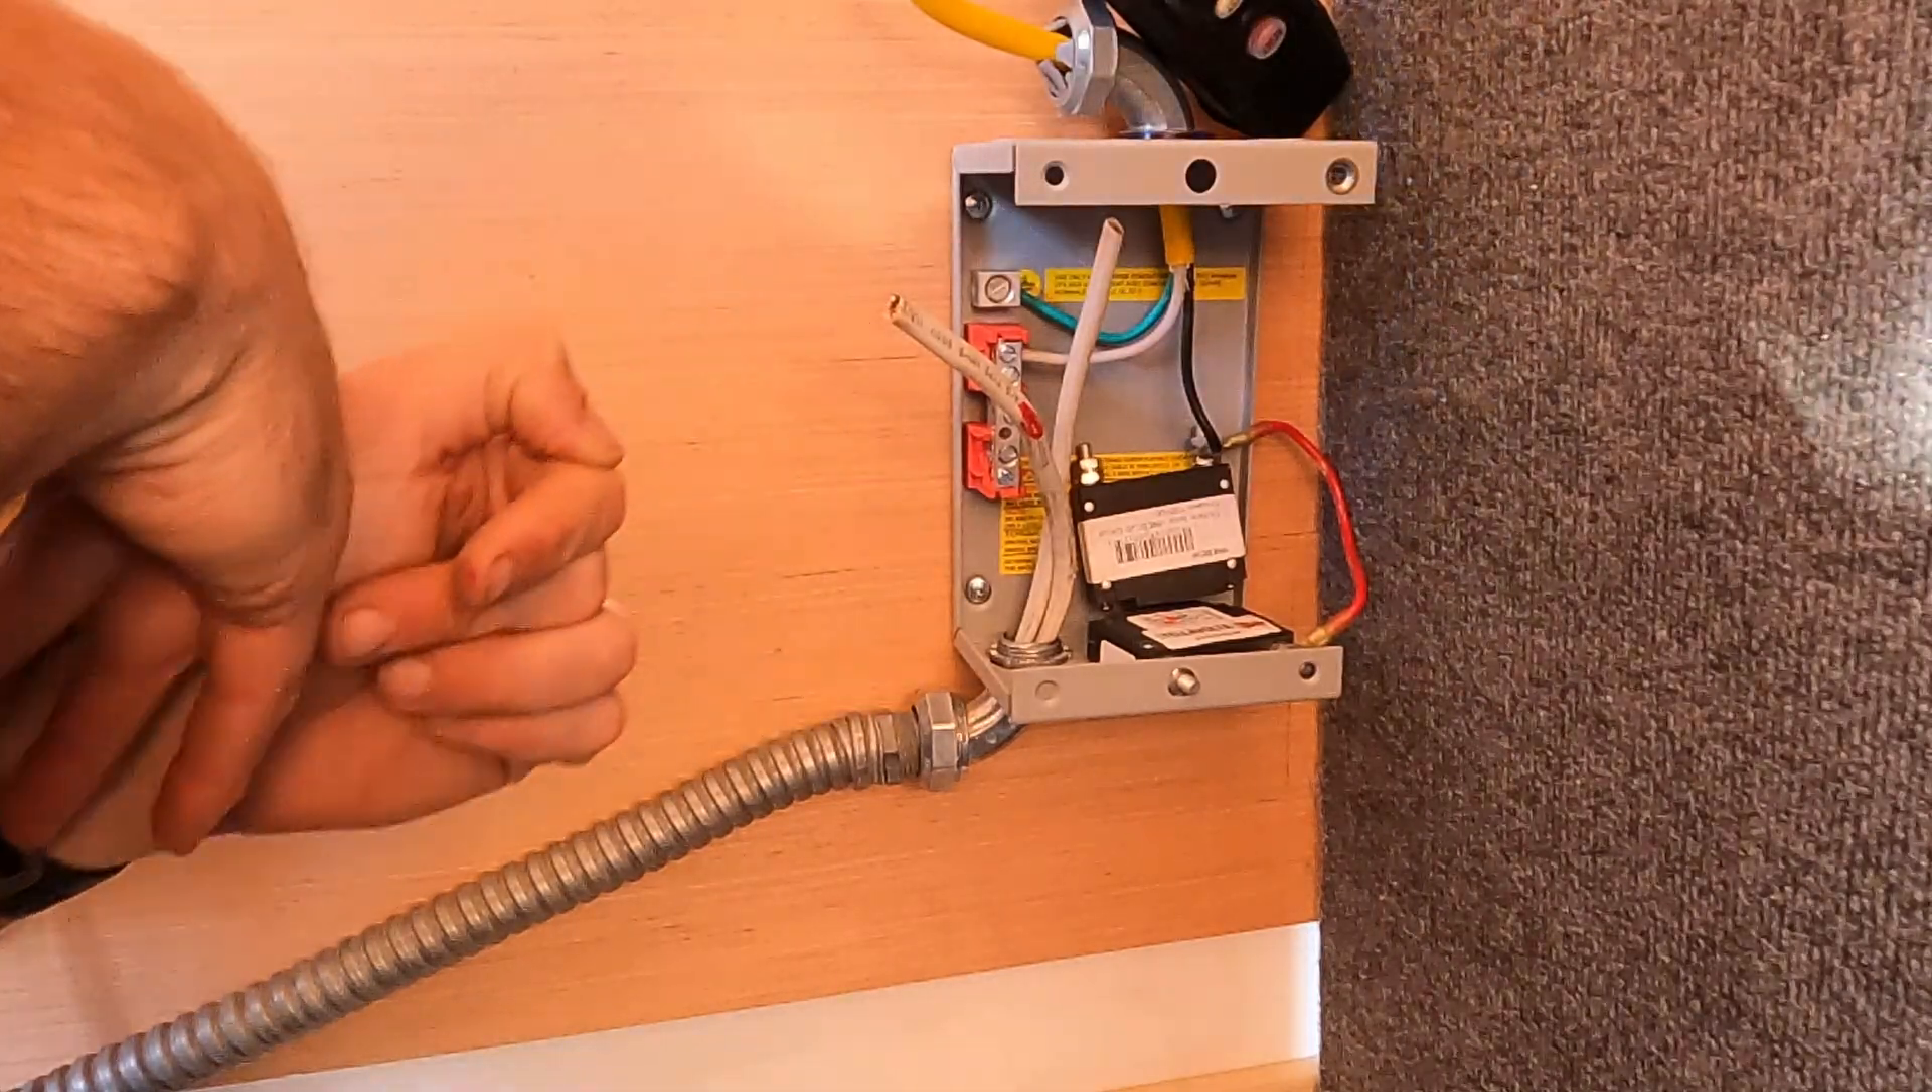So I got my two cords coming in I'm going to have to strip these wires down and connect everything to the proper place but I got them in and it's going to be a very tight squeeze.